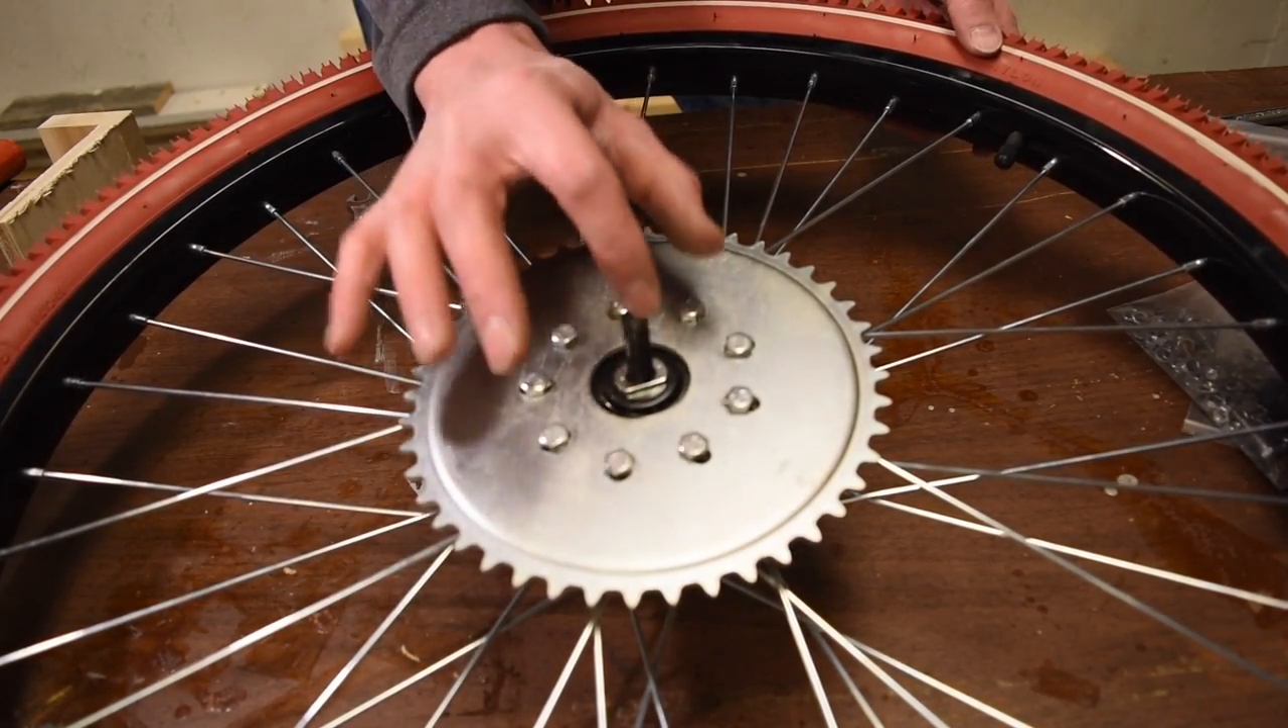So it's taking me some time but I finally got this sprocket on.